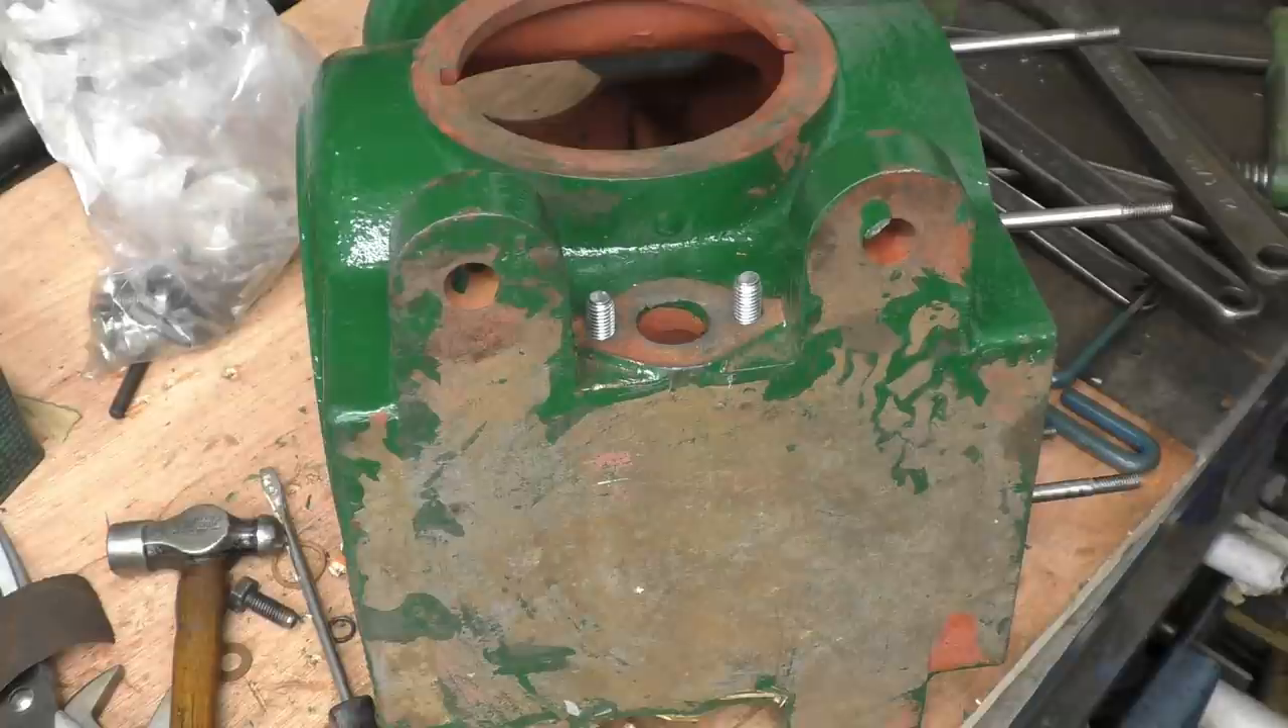Right, so I've got two 8 mil bolts poking through there.